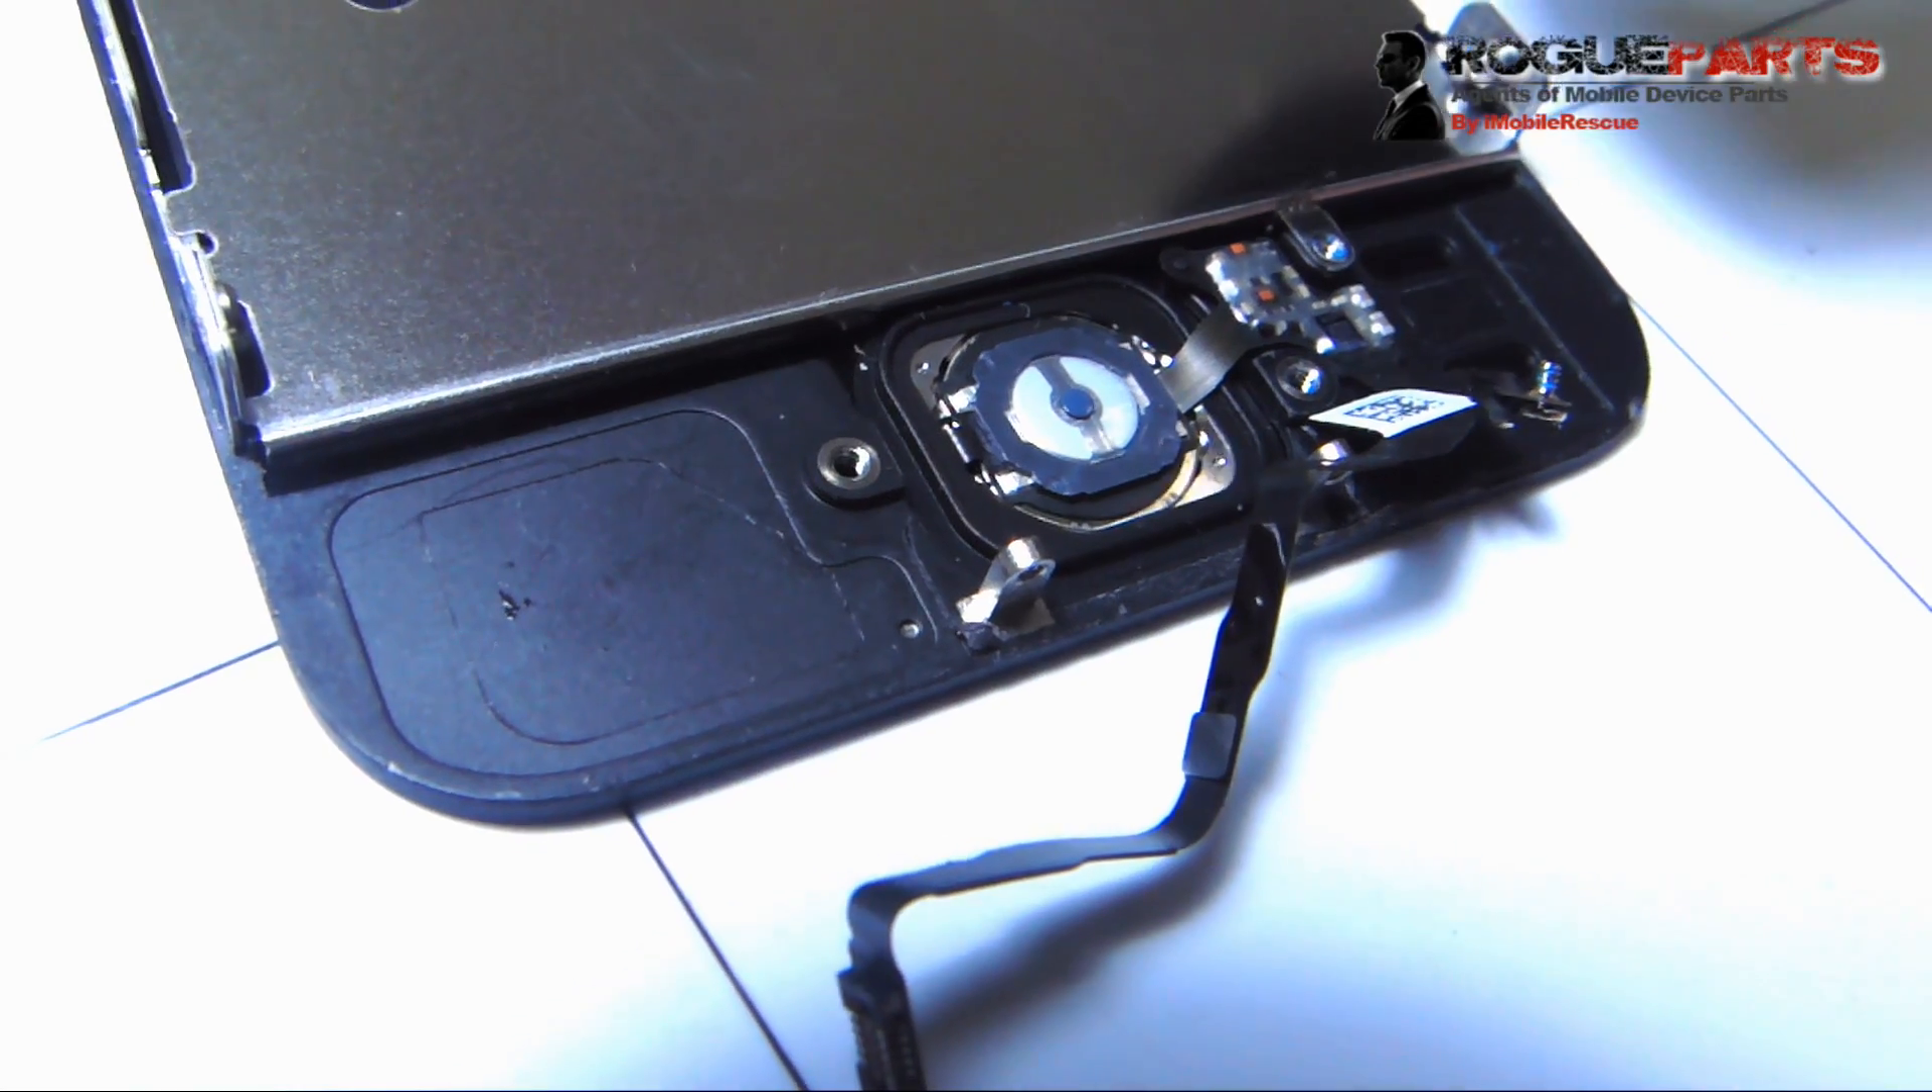Now we've exposed the home button area, the whole touch sensor, the entire thing, which we're going to swap out and put on a new one, essentially replace.